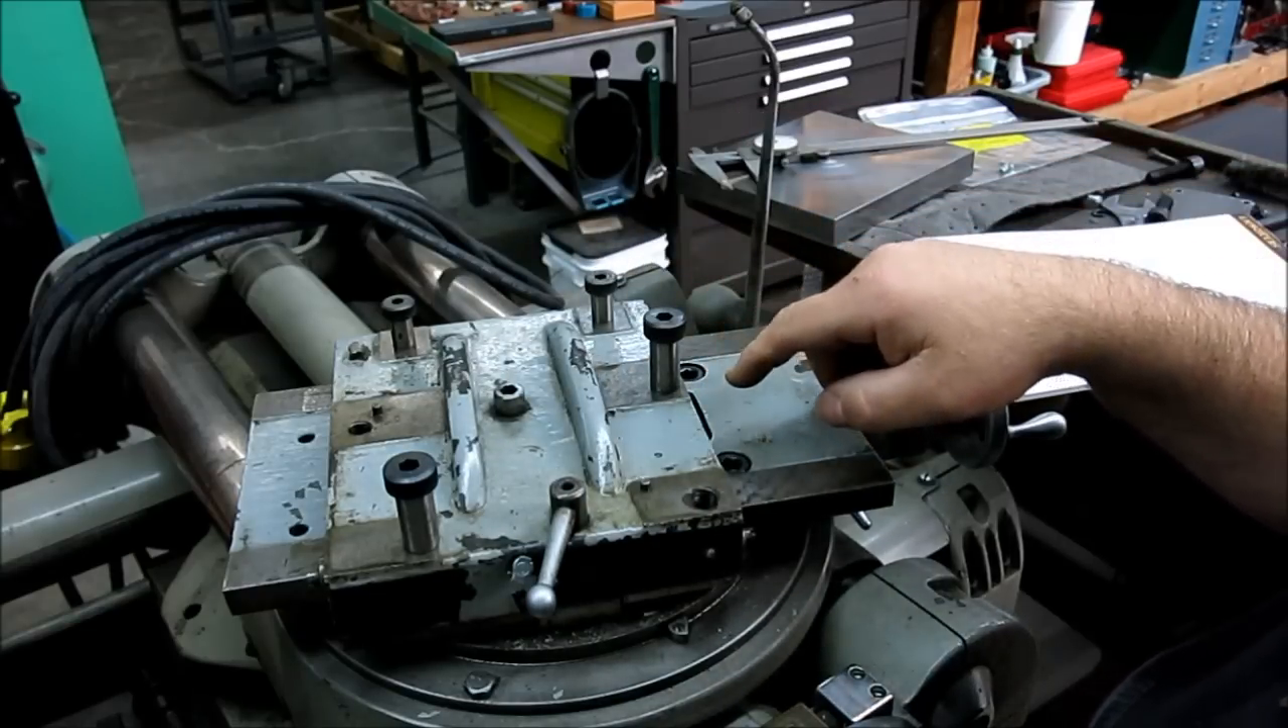What I've done is I've kind of screwed some shoulder bolts in in a few places.